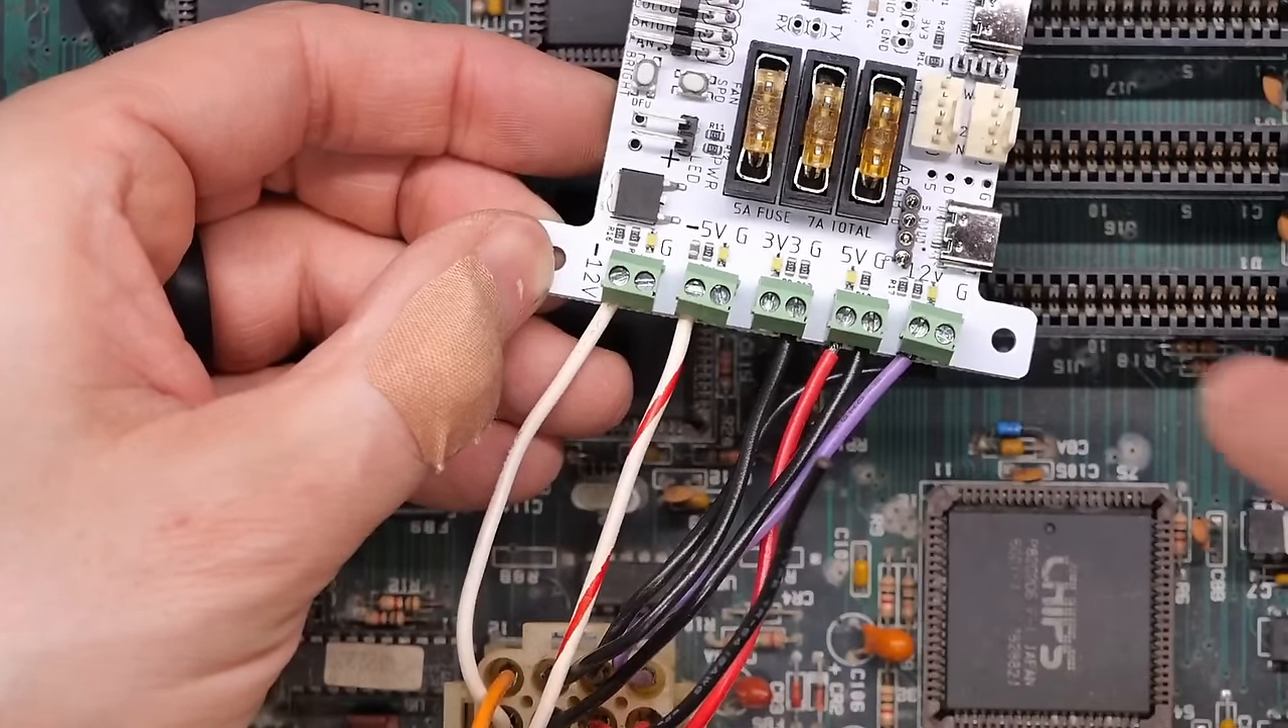All right, we're hooked up. White to minus 12, white with the stripe to minus five.